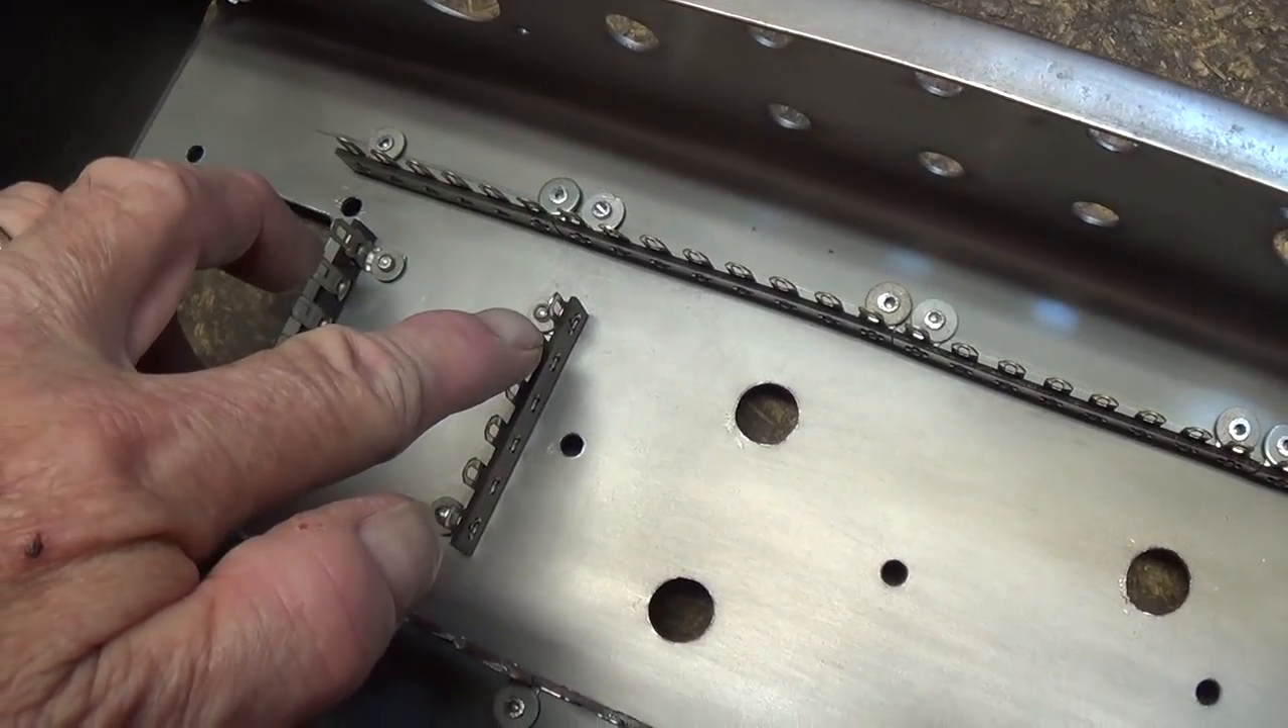Okay, here's the chassis with all the terminal strips riveted in and as you can see, there's plenty of terminals for the tubes and for the jacks.